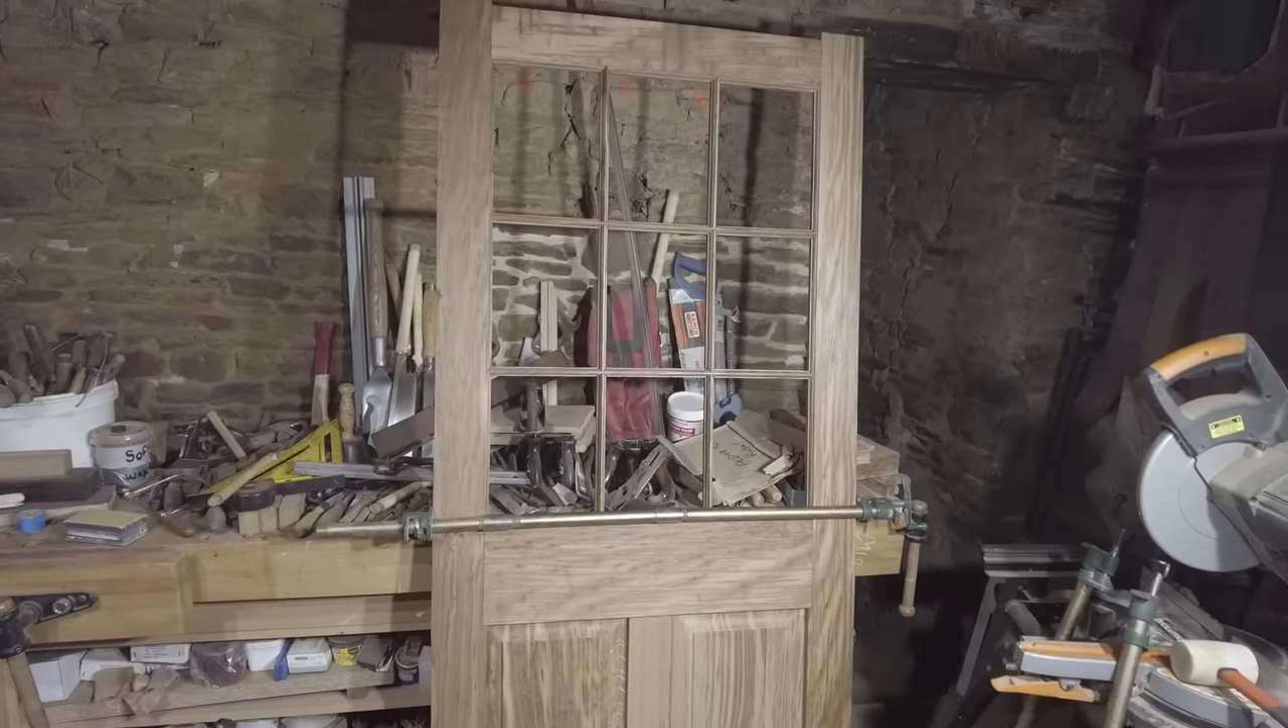Okay folks So I've now got The door dry fitted together All the glazing bars are in As you can see Each pane is the same size Which I tried to Wanted to achieve.